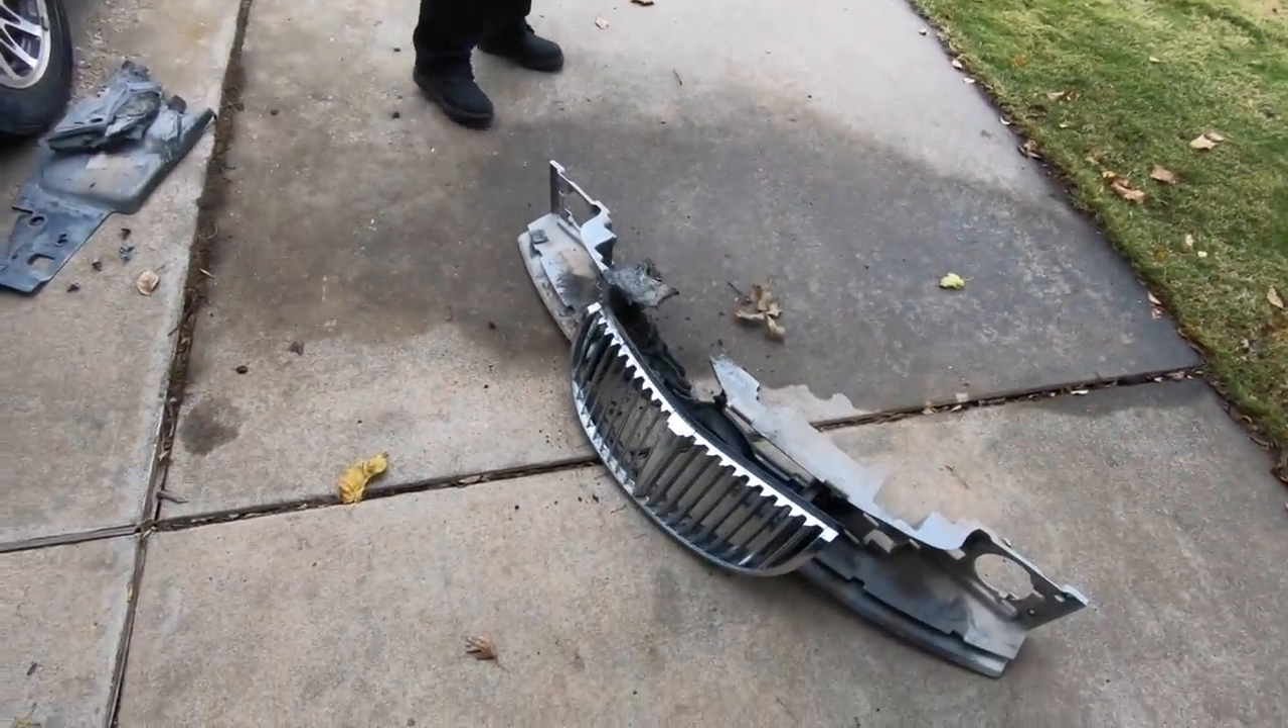Well Tim came out here and uh he got the last bolt off for me so here is the header panel.